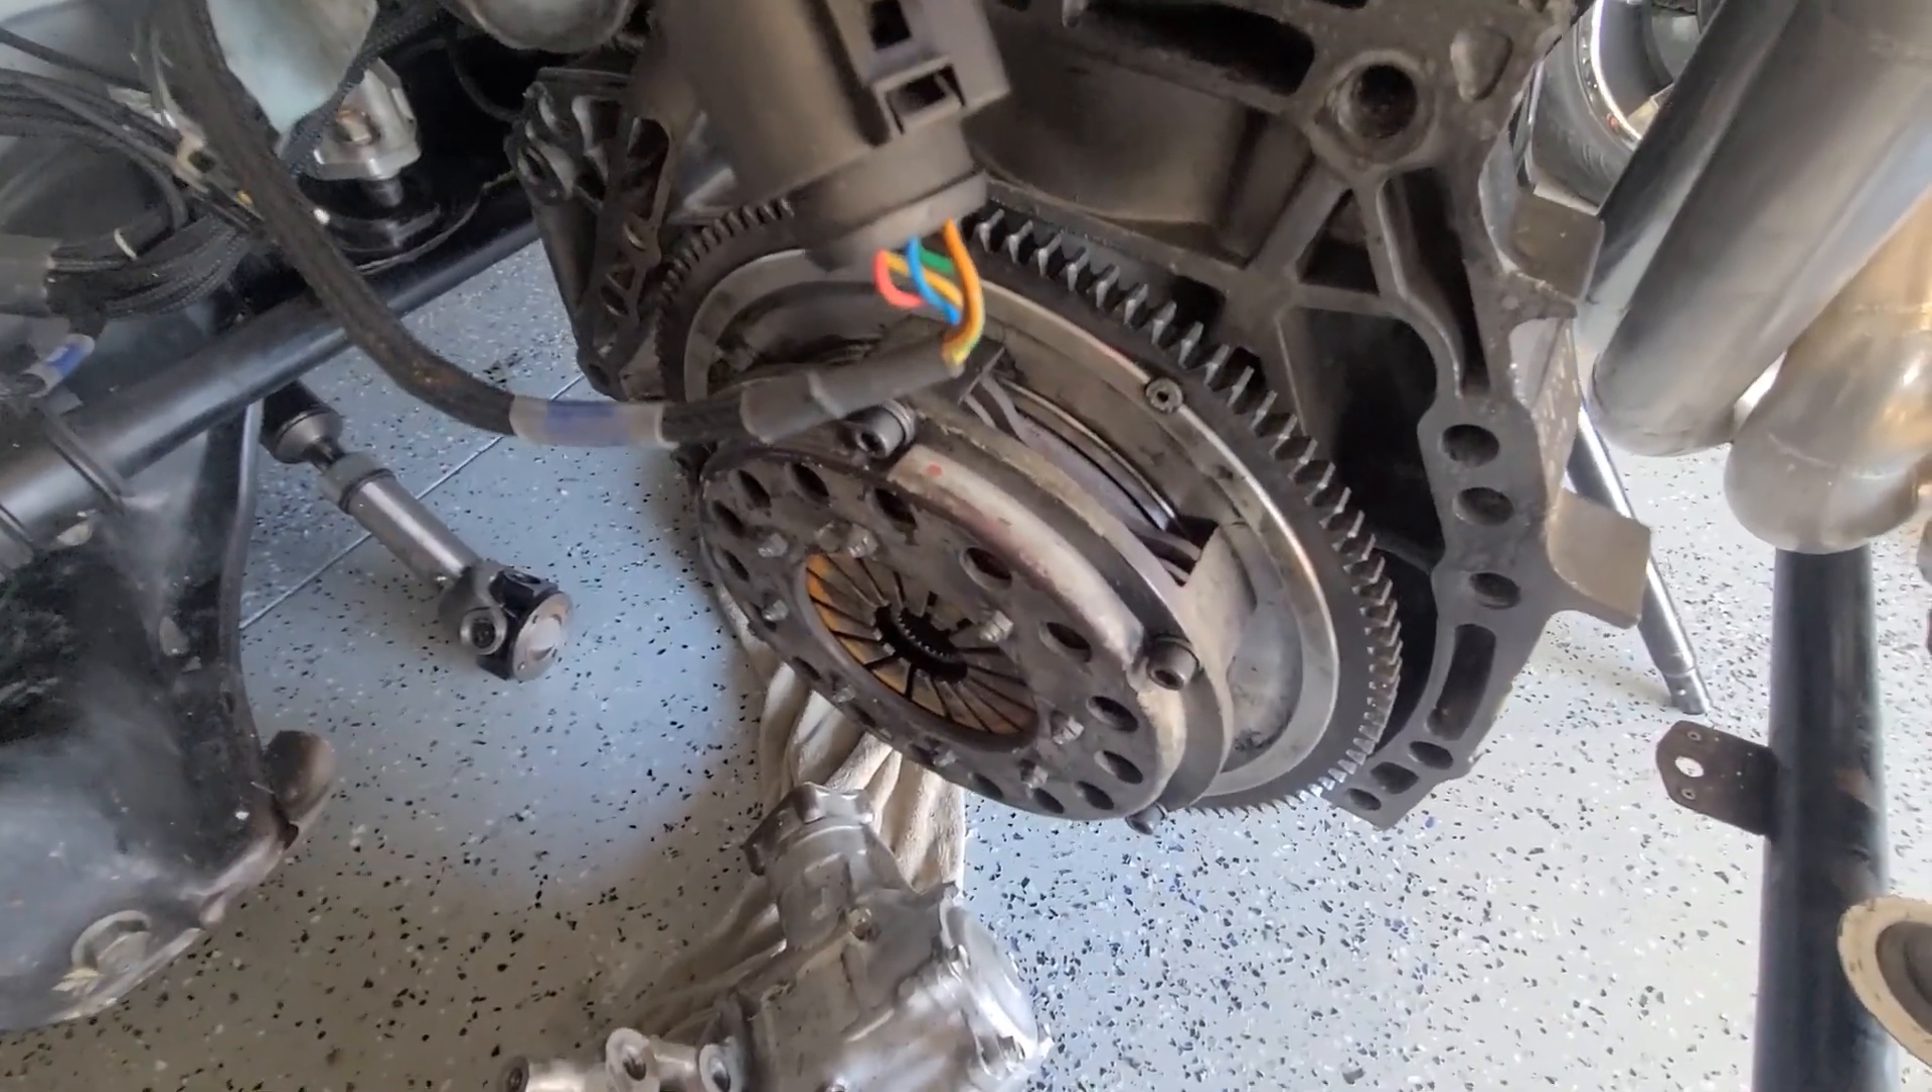All right, clutch is put back on the flywheel Everything's locked tight it torqued down and we're going to go ahead and muscle this transmission back in finally.